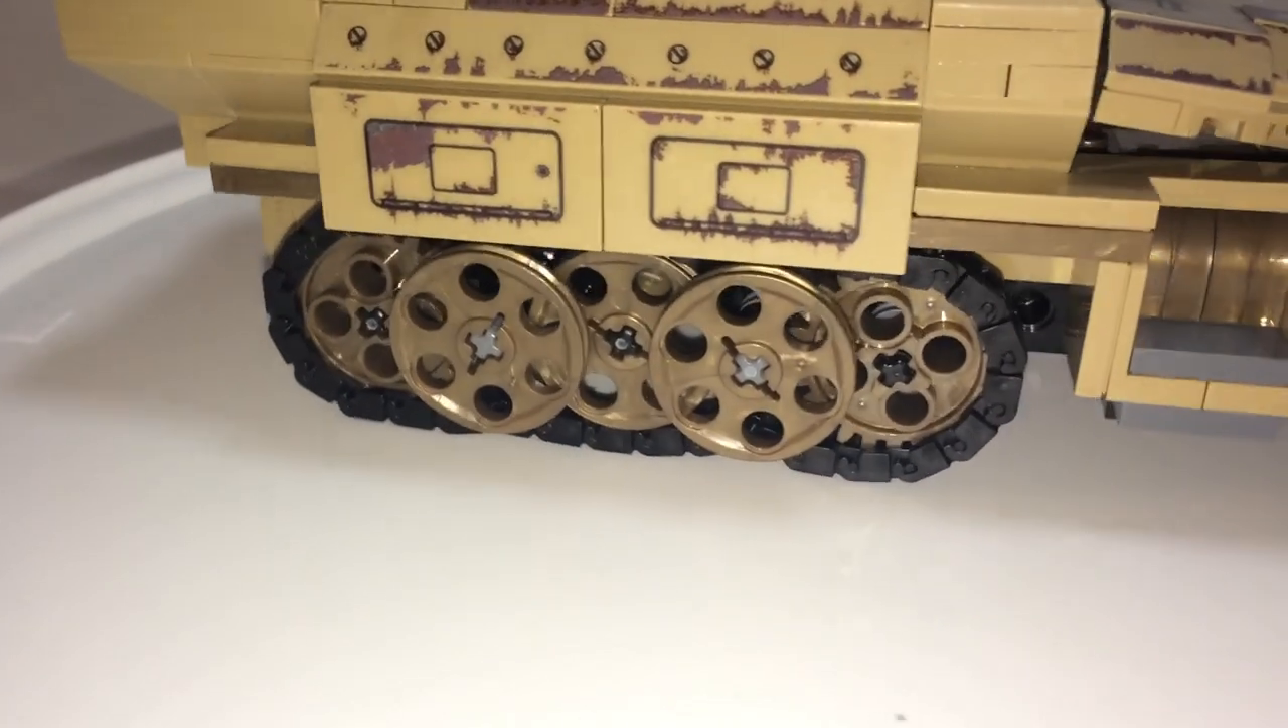These wheels stick out a little bit over the track, which I don't like.